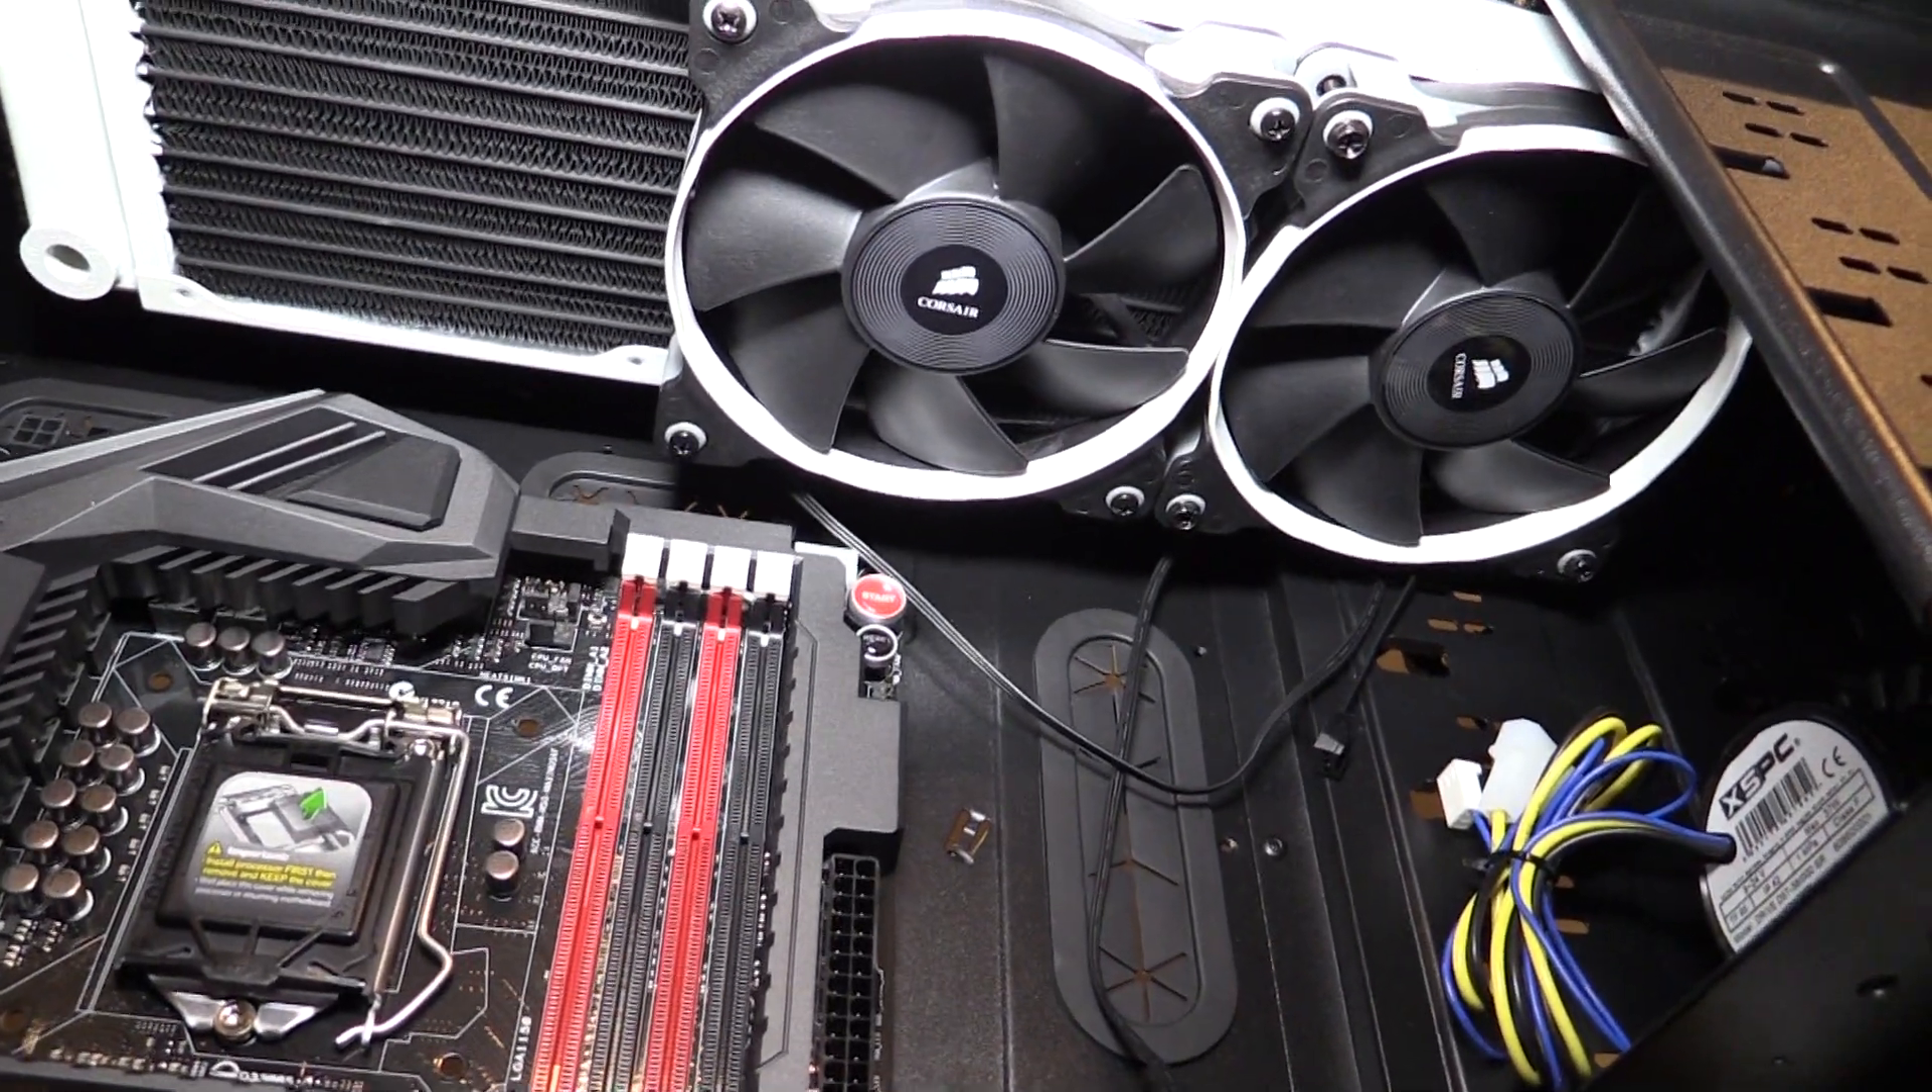Up top here we have two of the three Corsair fans that will go up here.